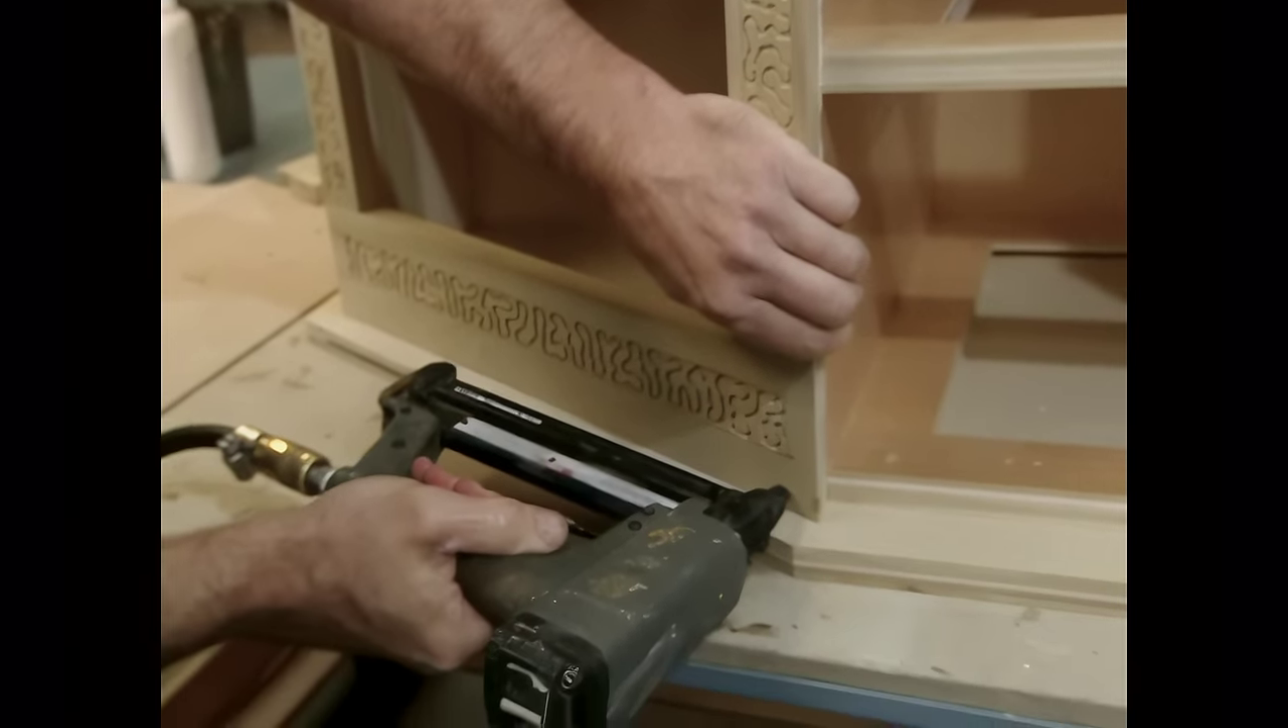Well, I did finish the routing on the face frames last night, and now it's just a matter of attaching them to the case with some glue and brads.